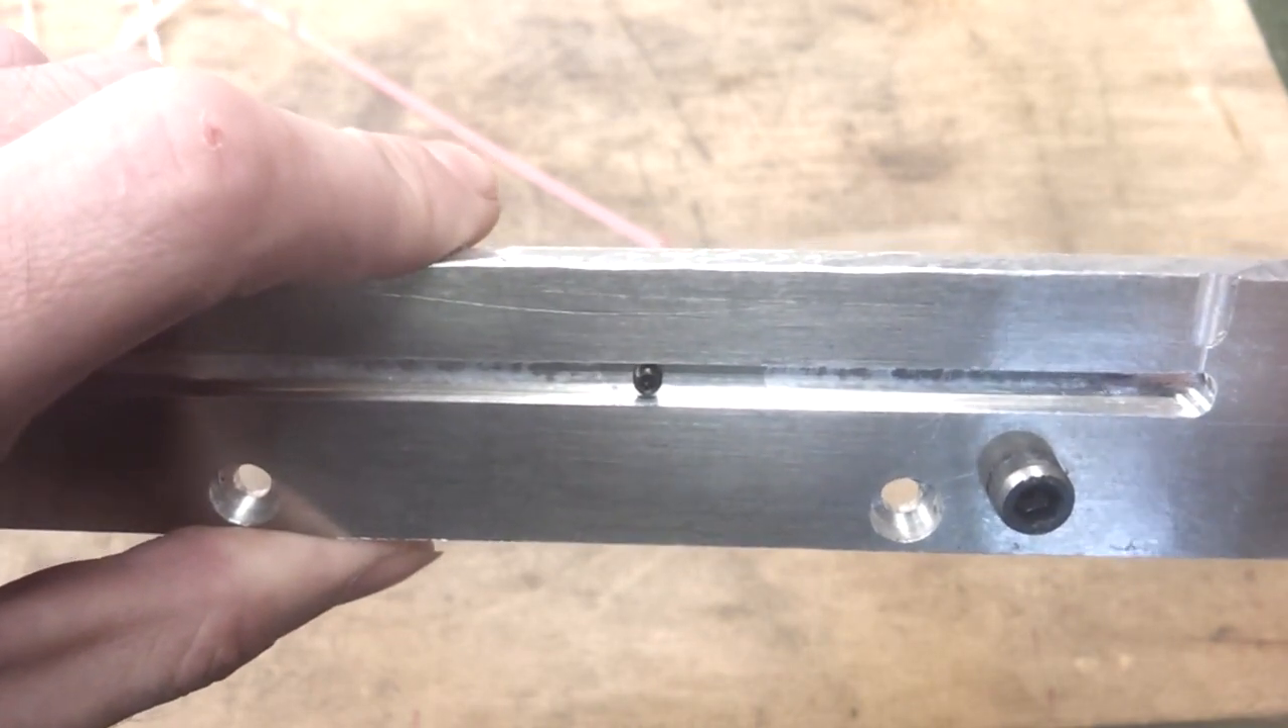So anyway I've drilled and fitted one of these grub screws near to the lower gate point.